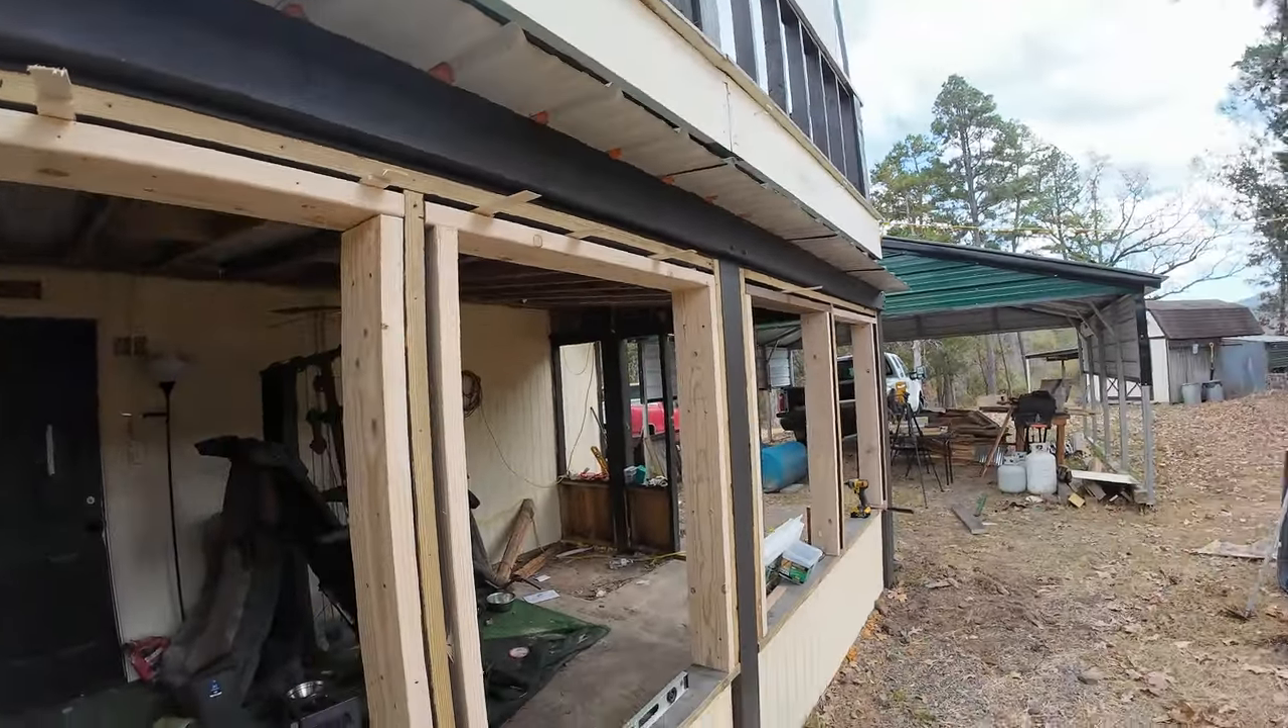Now that all the windows are framed, I pulled them out.